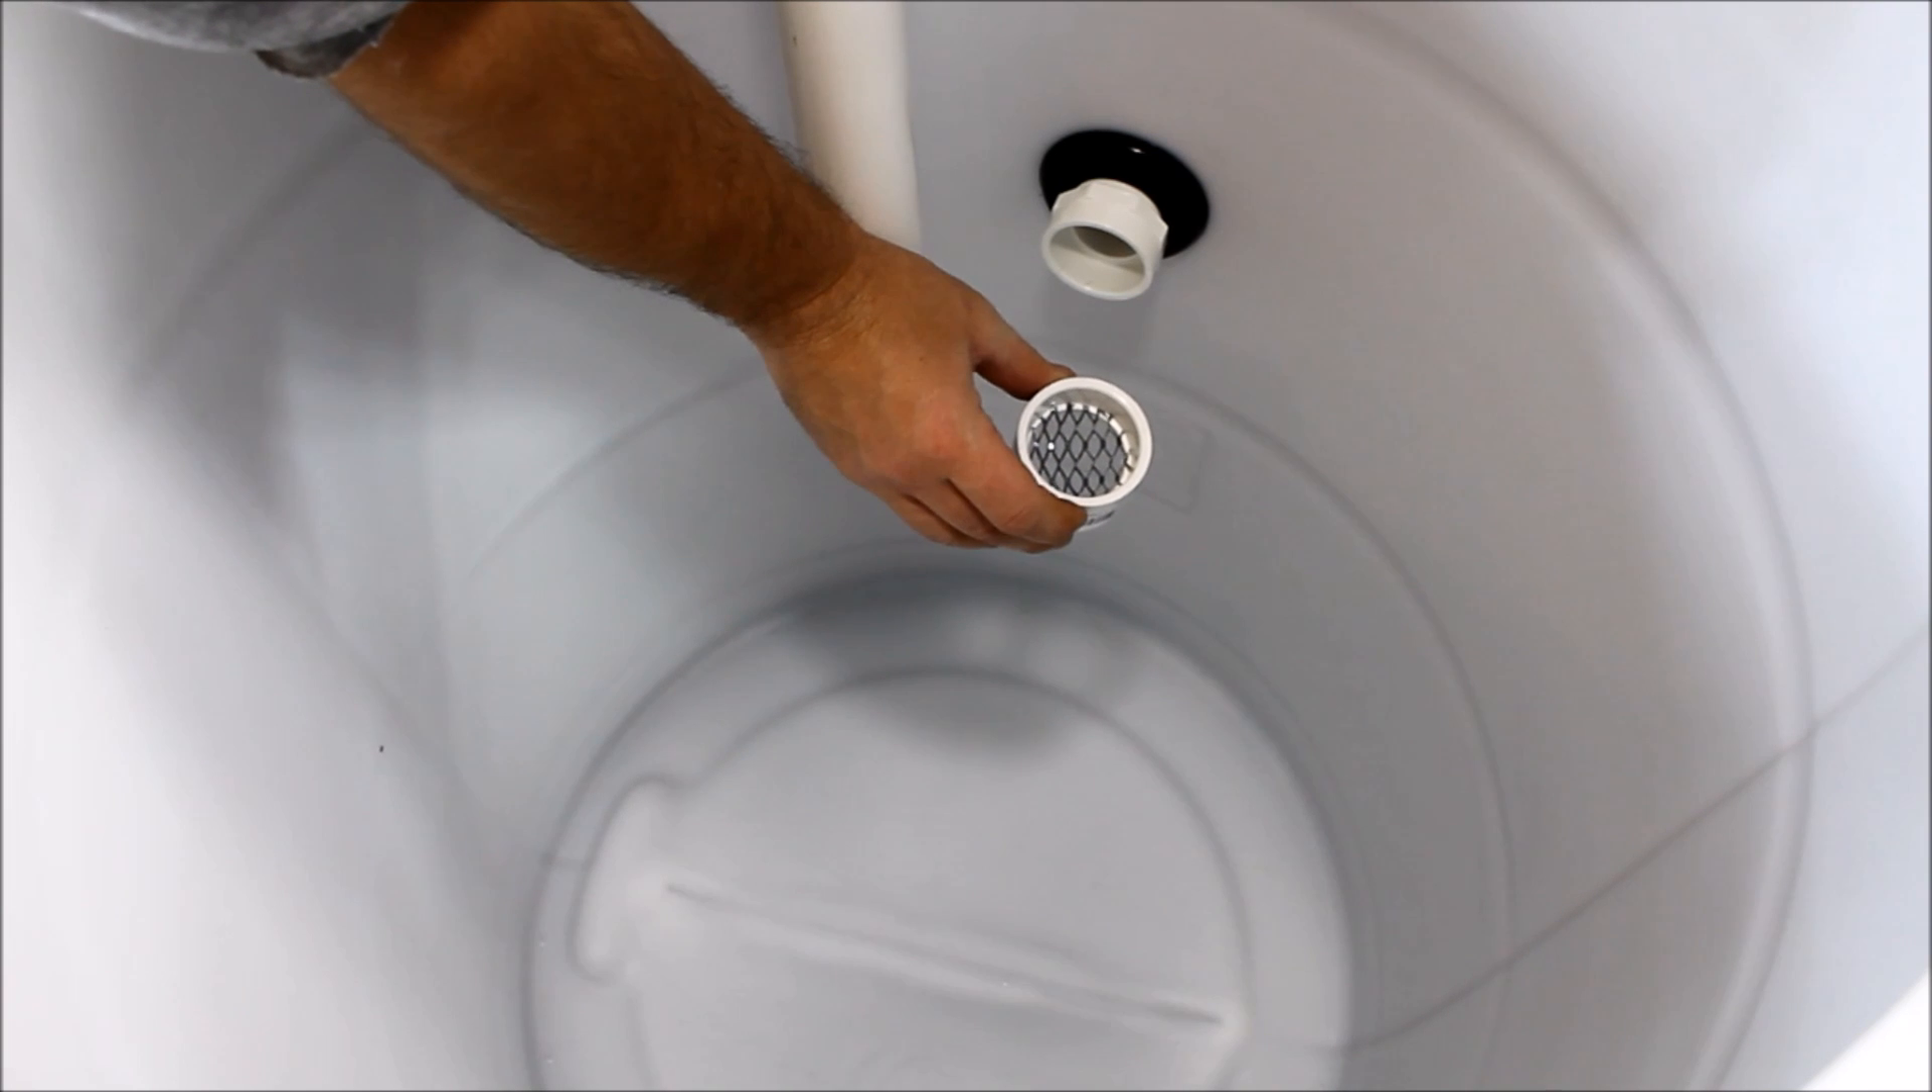And the coupler on the bottom, I just have pressed in a piece of wire lath.